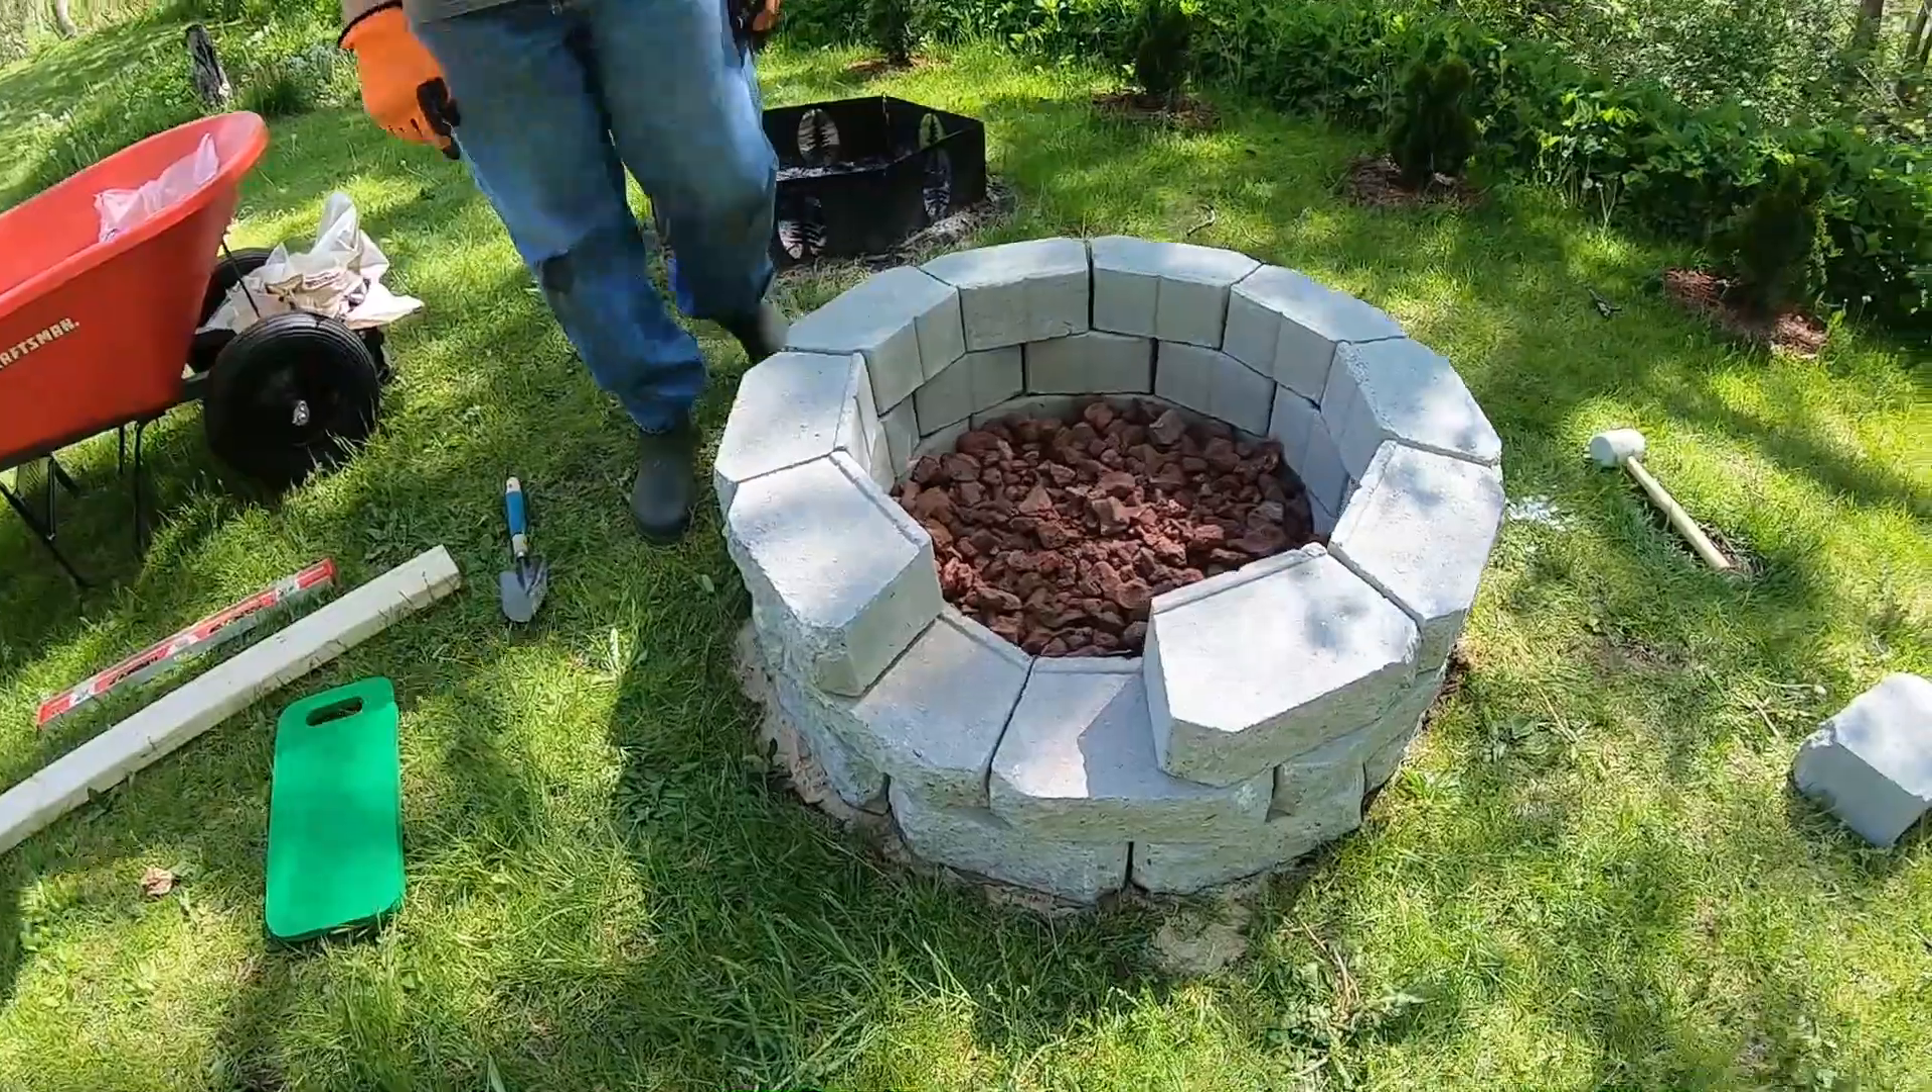Okay, the third level is on. And what we did here, we left one brick out. So it kind of gives it a front.